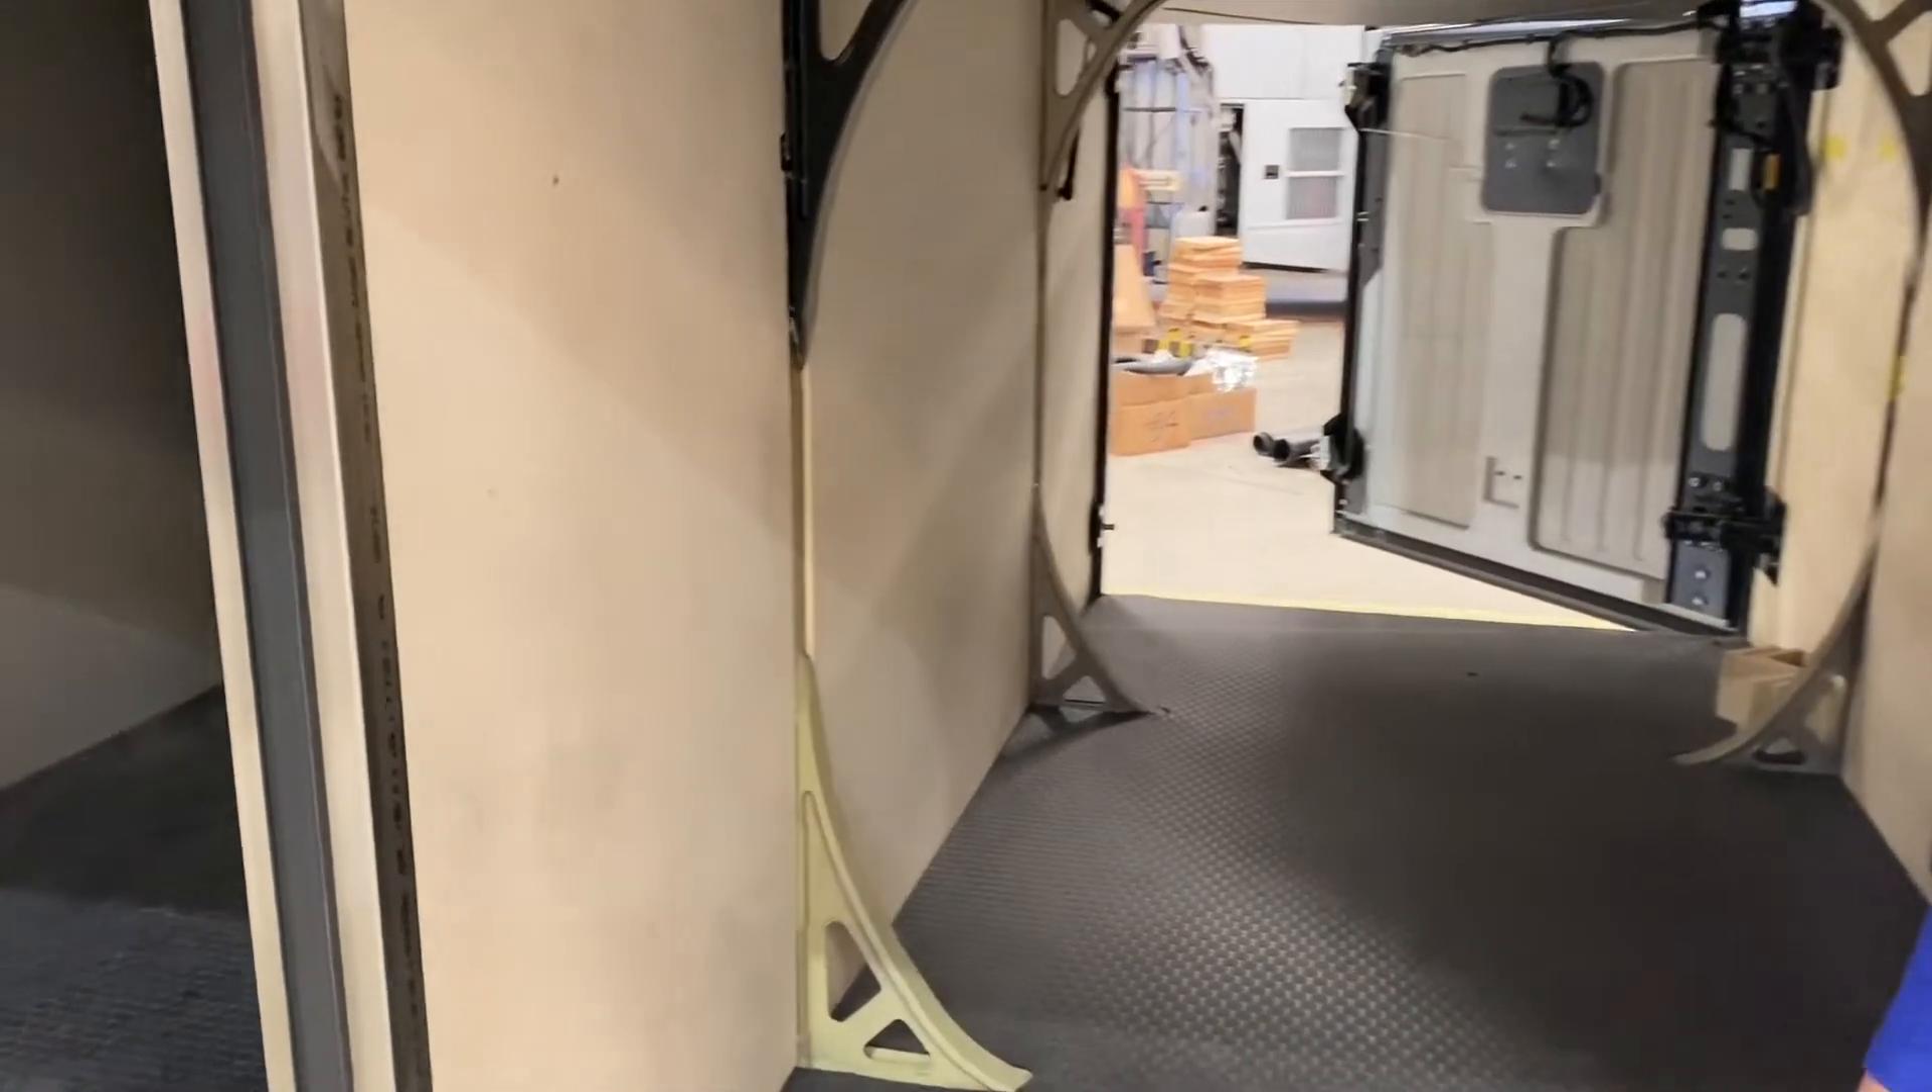In here you can see they've started putting the plywood on the walls and the coin mat down on the flooring.